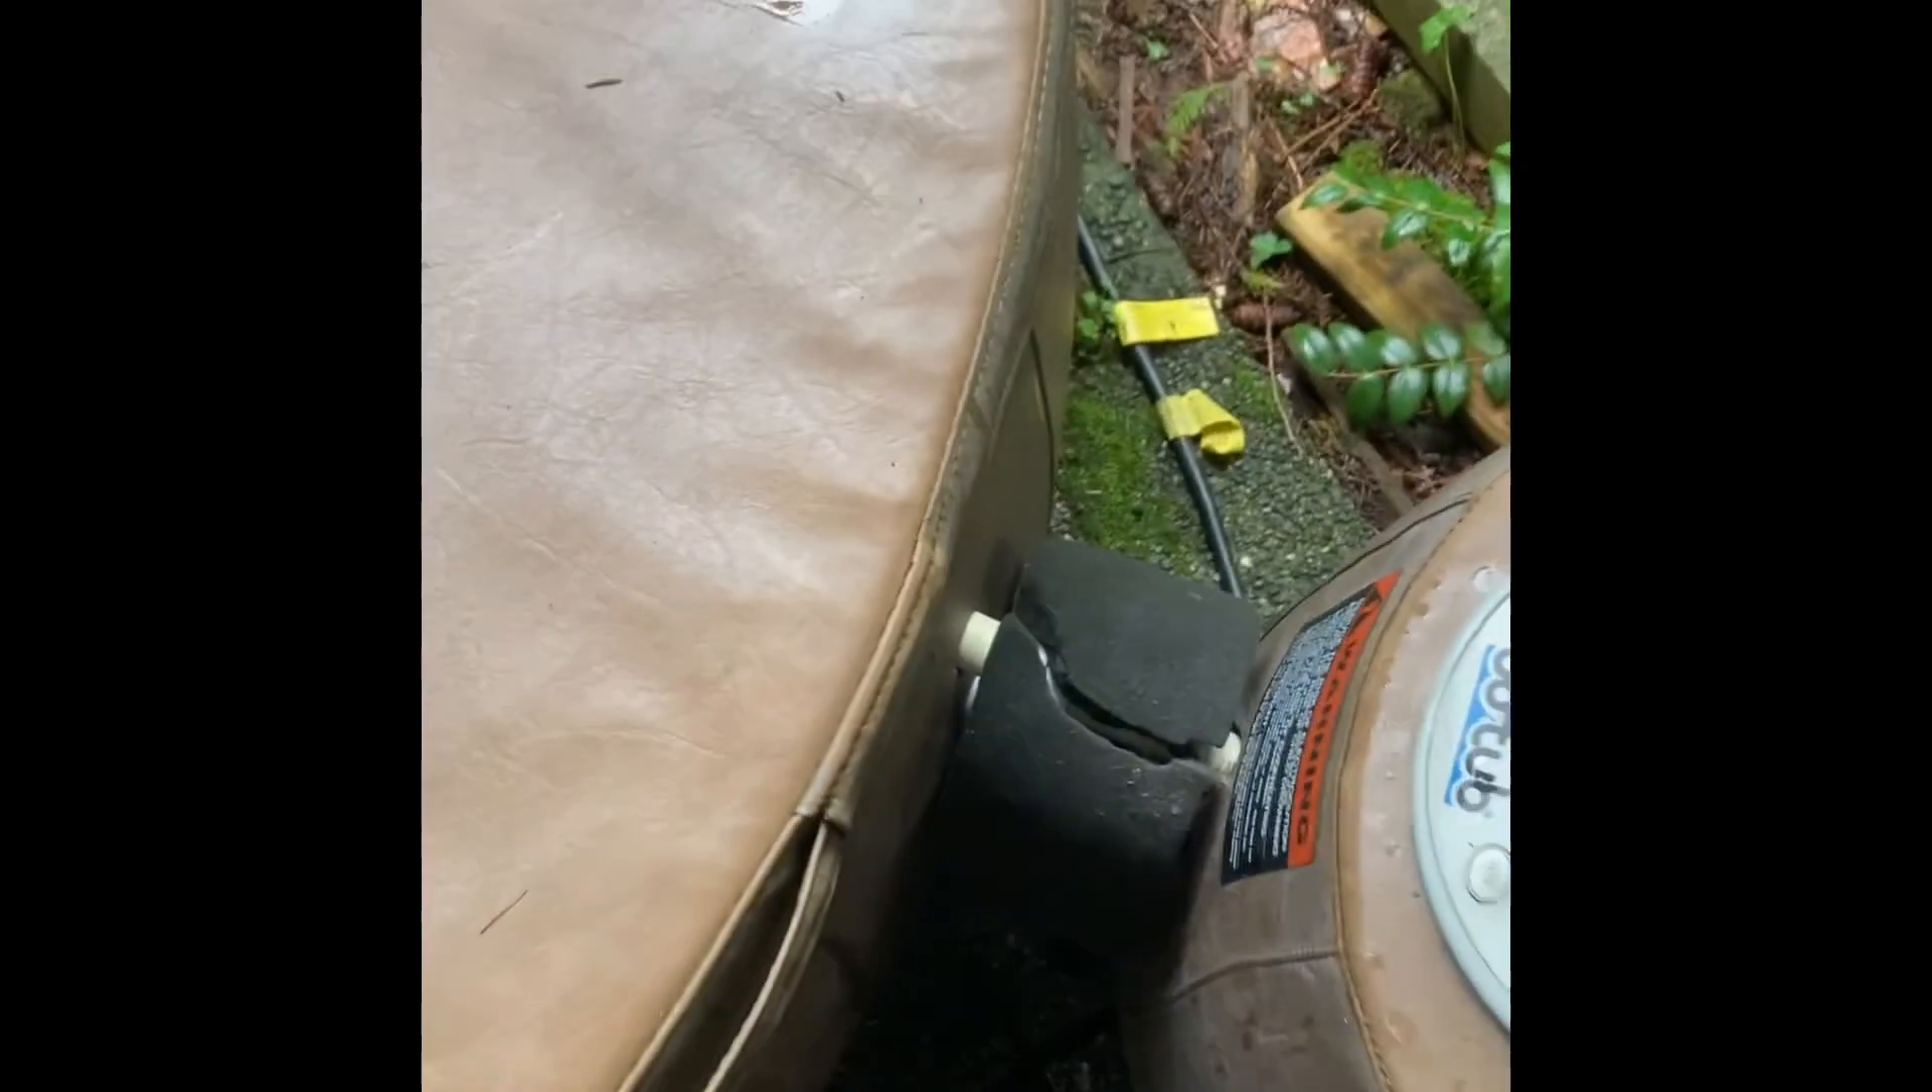I pulled it back on i pulled it down really tight cinched the cord put the i don't have the cover around the foam i just have the foam right now.